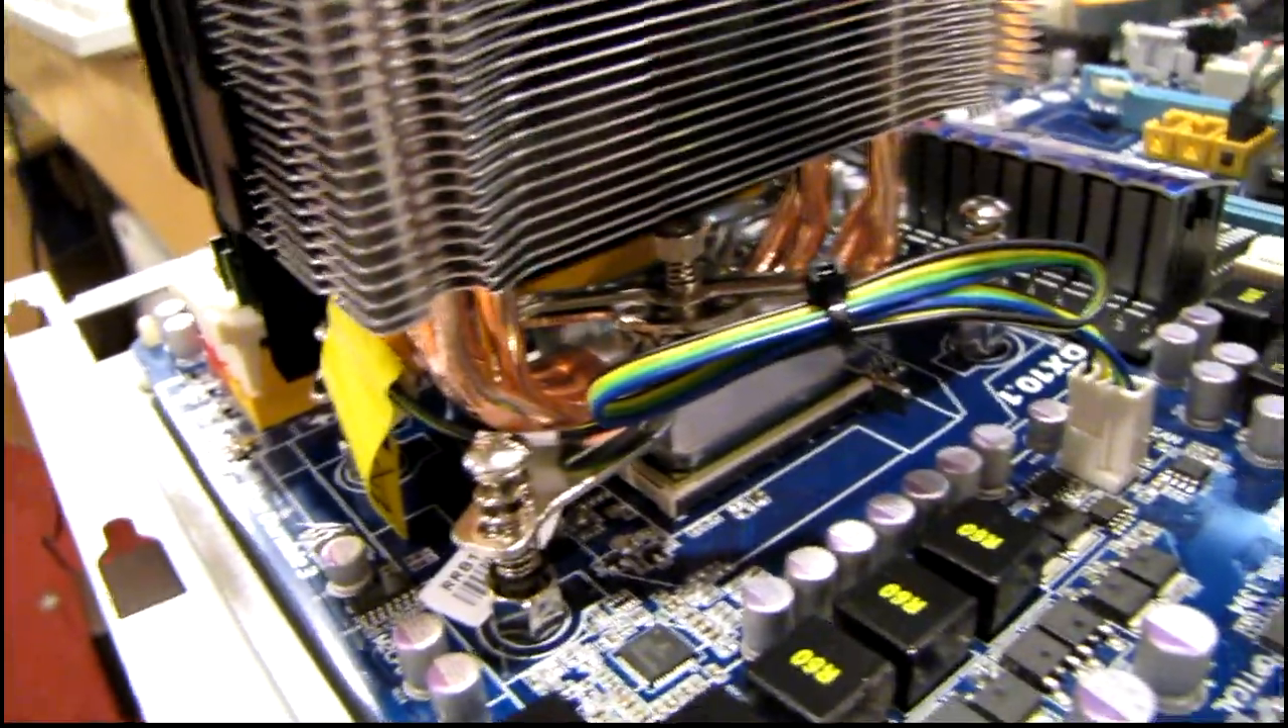Um let's see i got a zip tie on the fan wire there keeping it all nice and neat and you can kind of see how that clamp works.